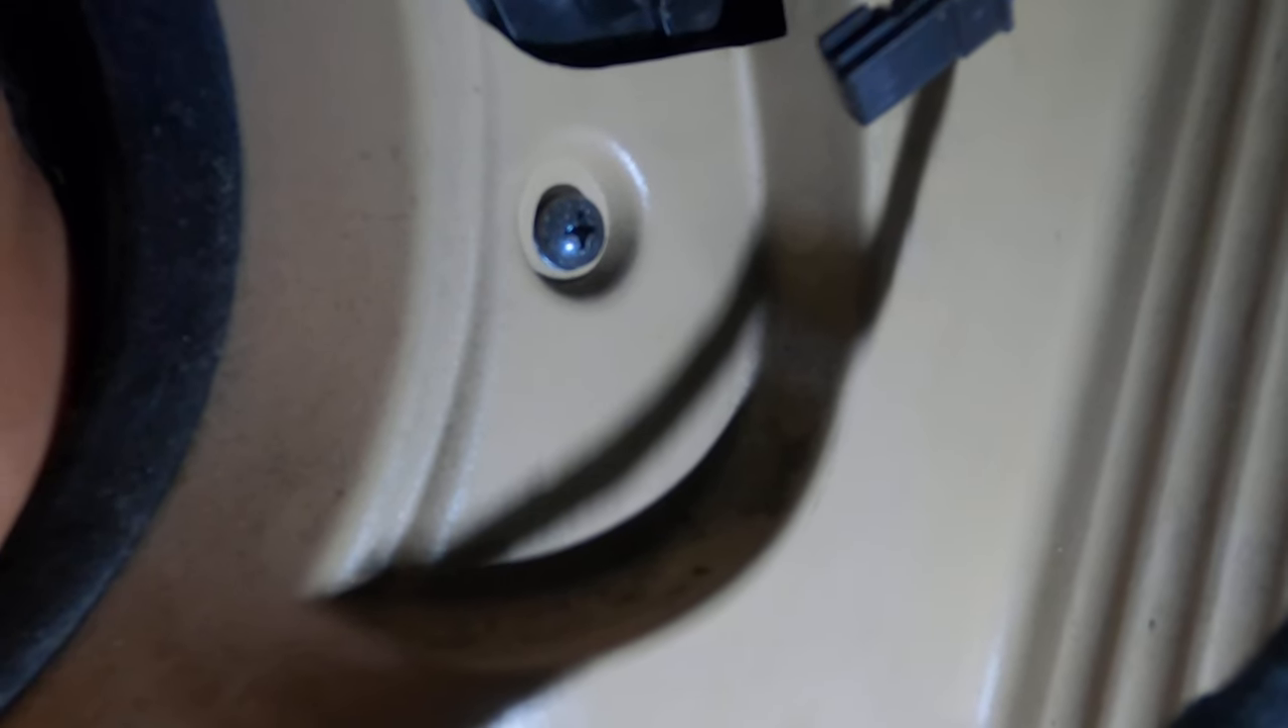There seems to be one more phillips screw underneath that latch that we have to get to.